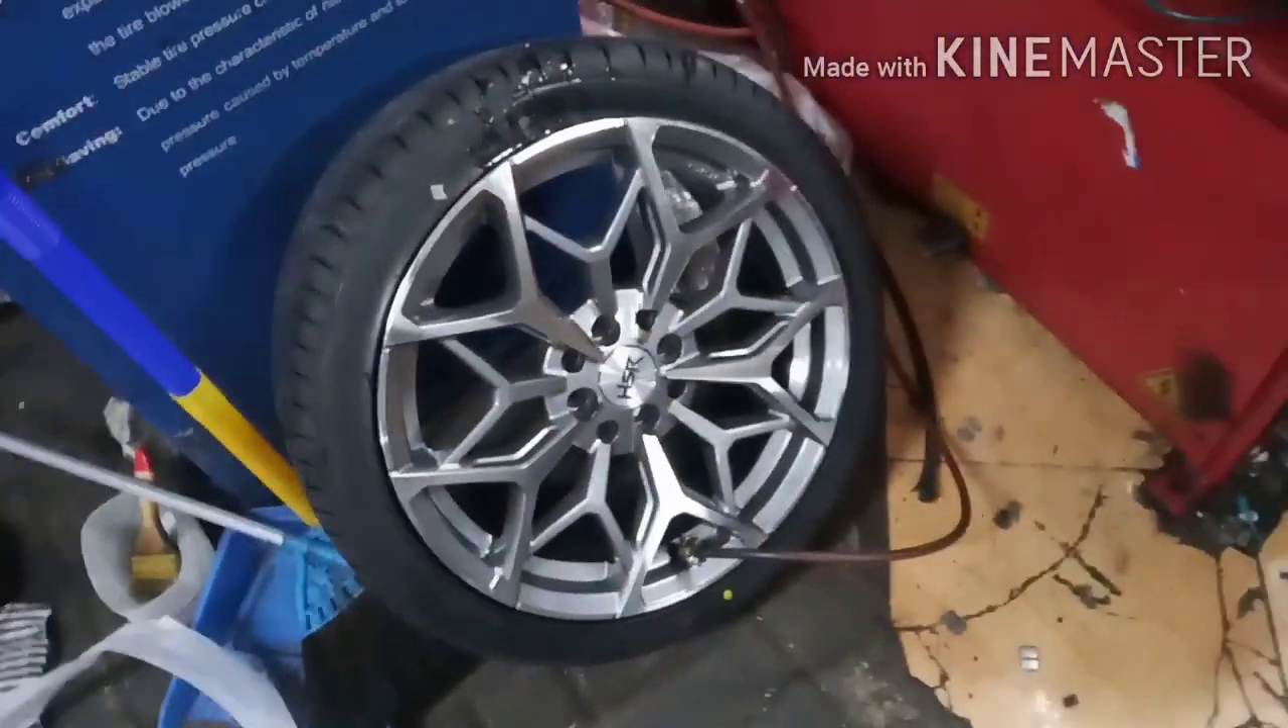Contoh velg yang sudah terpasang dengan ban ini lagi kita isi nitrogen.